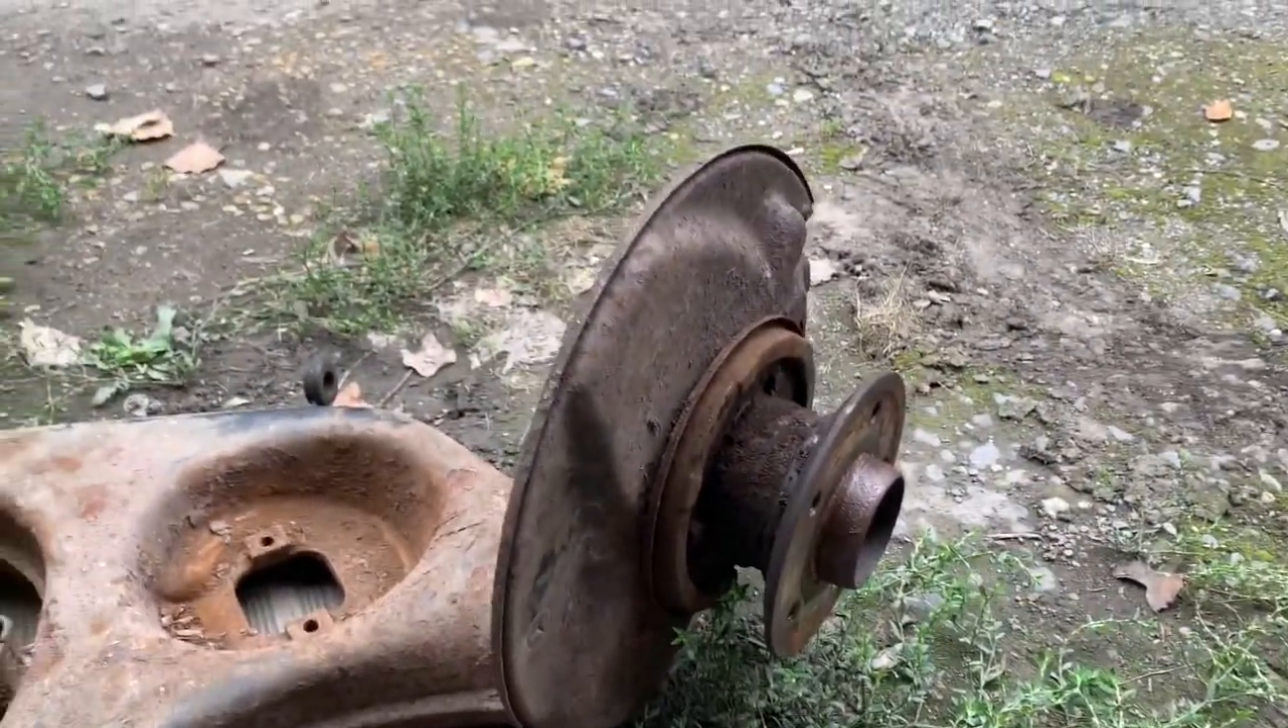And there it is. The control arm. Whoa, that took some getting out.